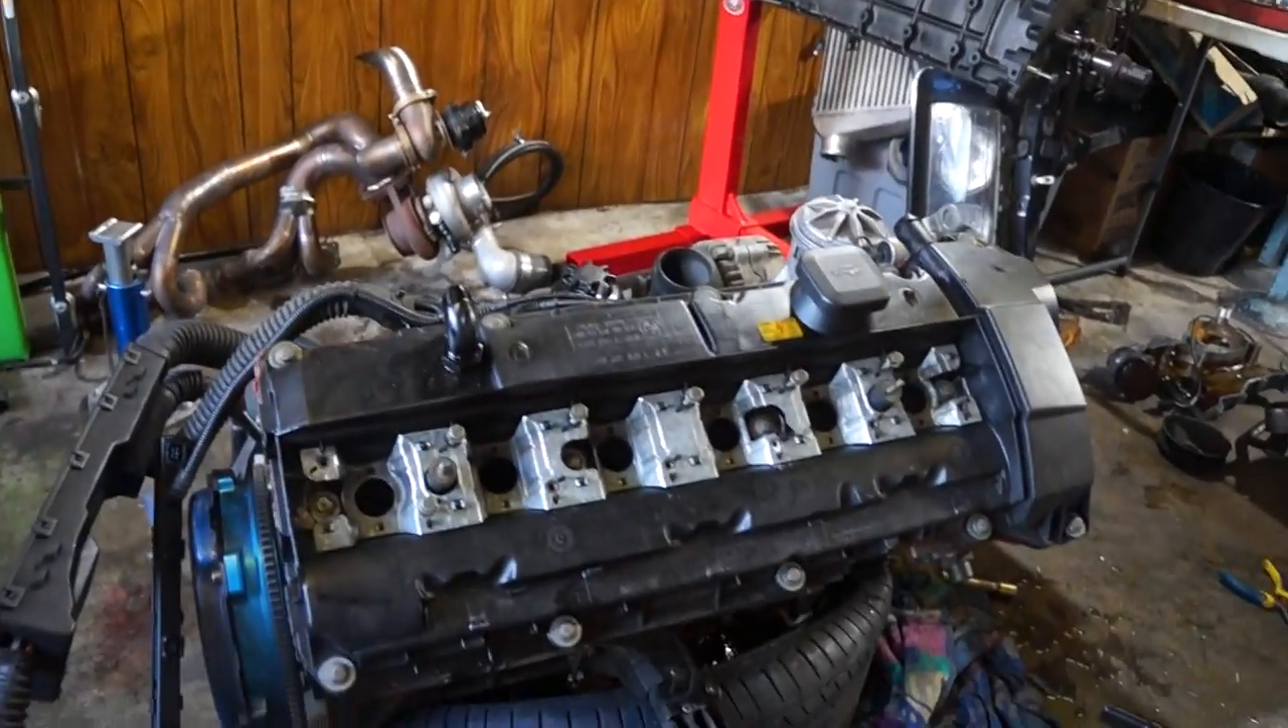Alrighty, I removed the coils, I didn't film it but the coils are gone.